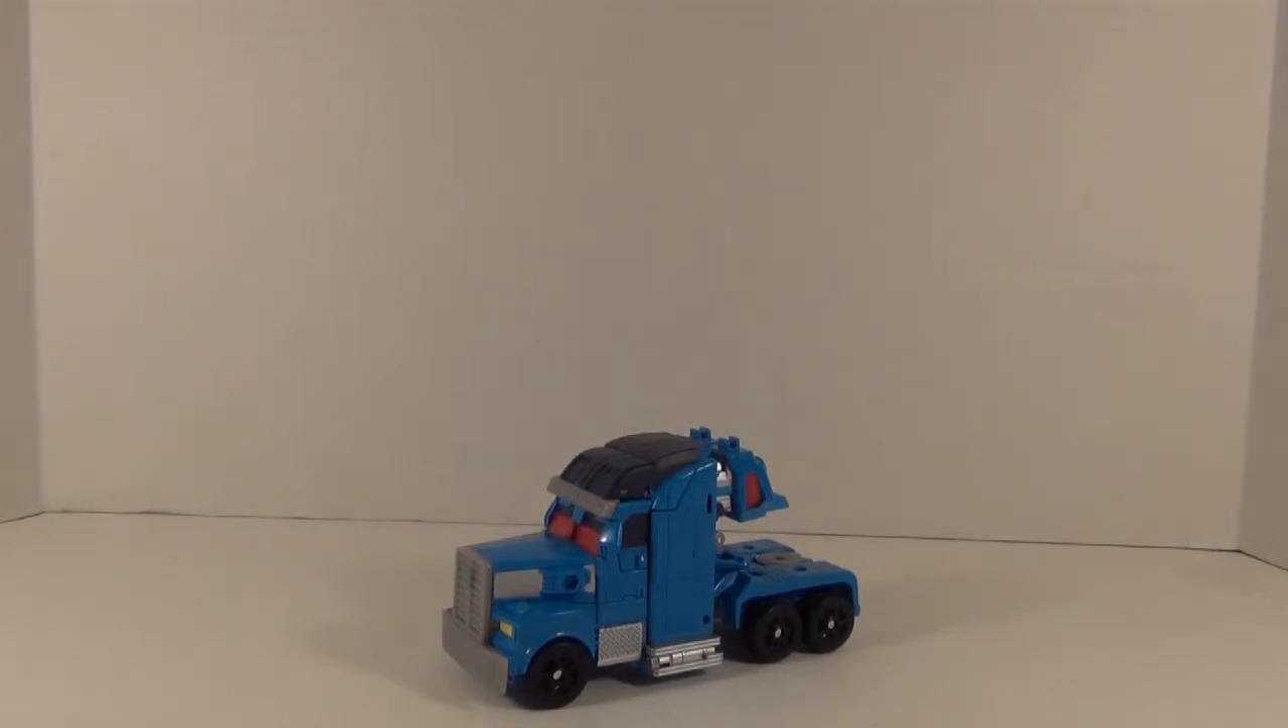You can still see some bits of the robot that stick out a little bit too much for my taste like the what will be the shoulder pads sticking out of the back of the truck.